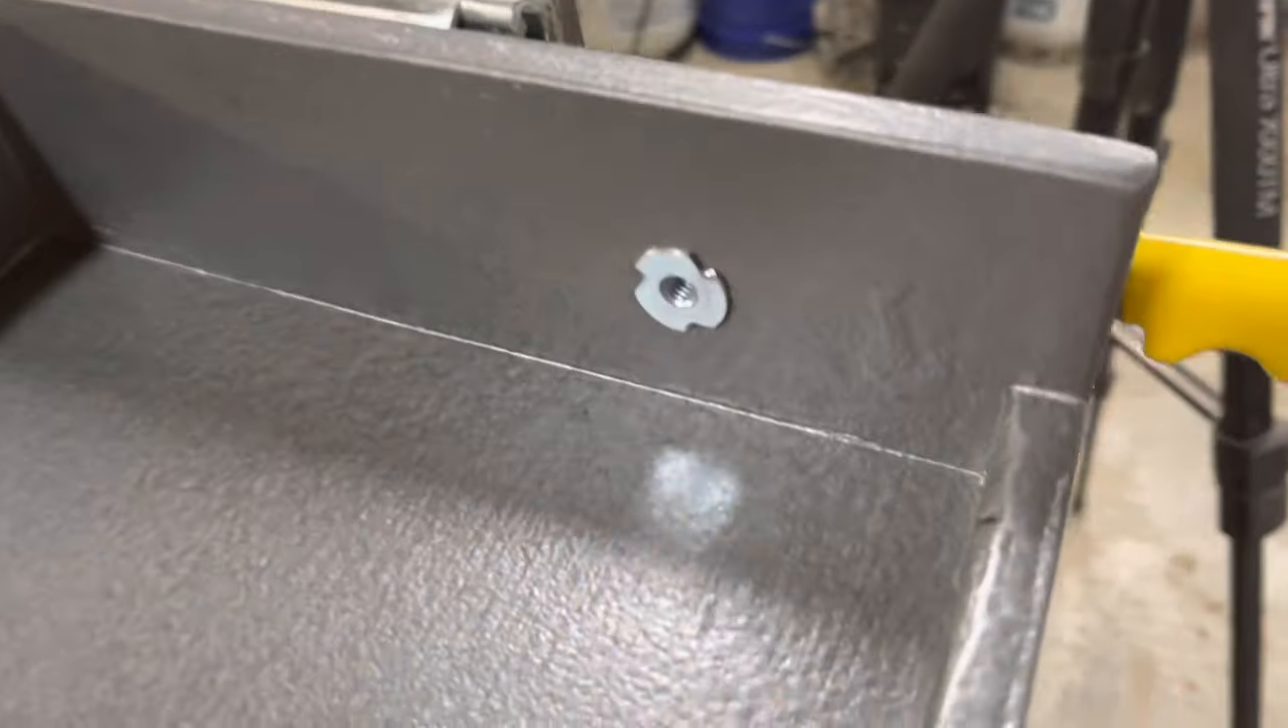All right you can see the T -nut seated really good. It's nice and flat.